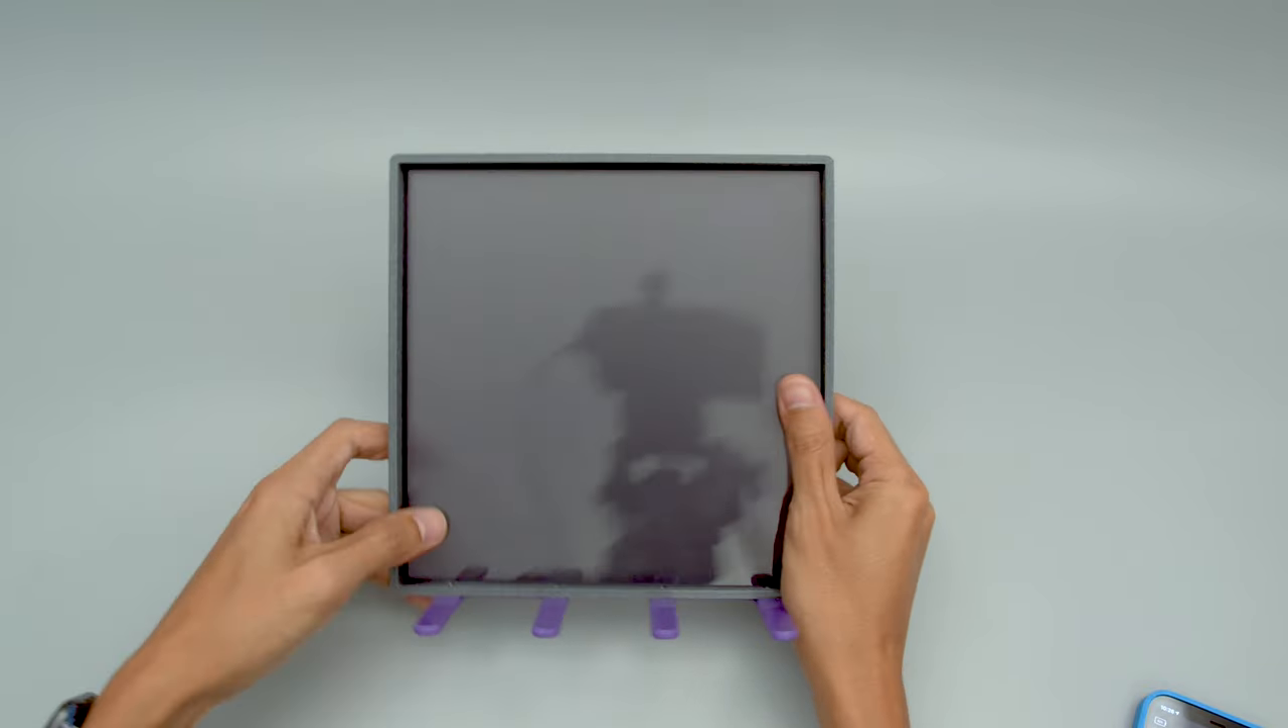The black LED acrylic is fitted over the cover with the matte side facing out.